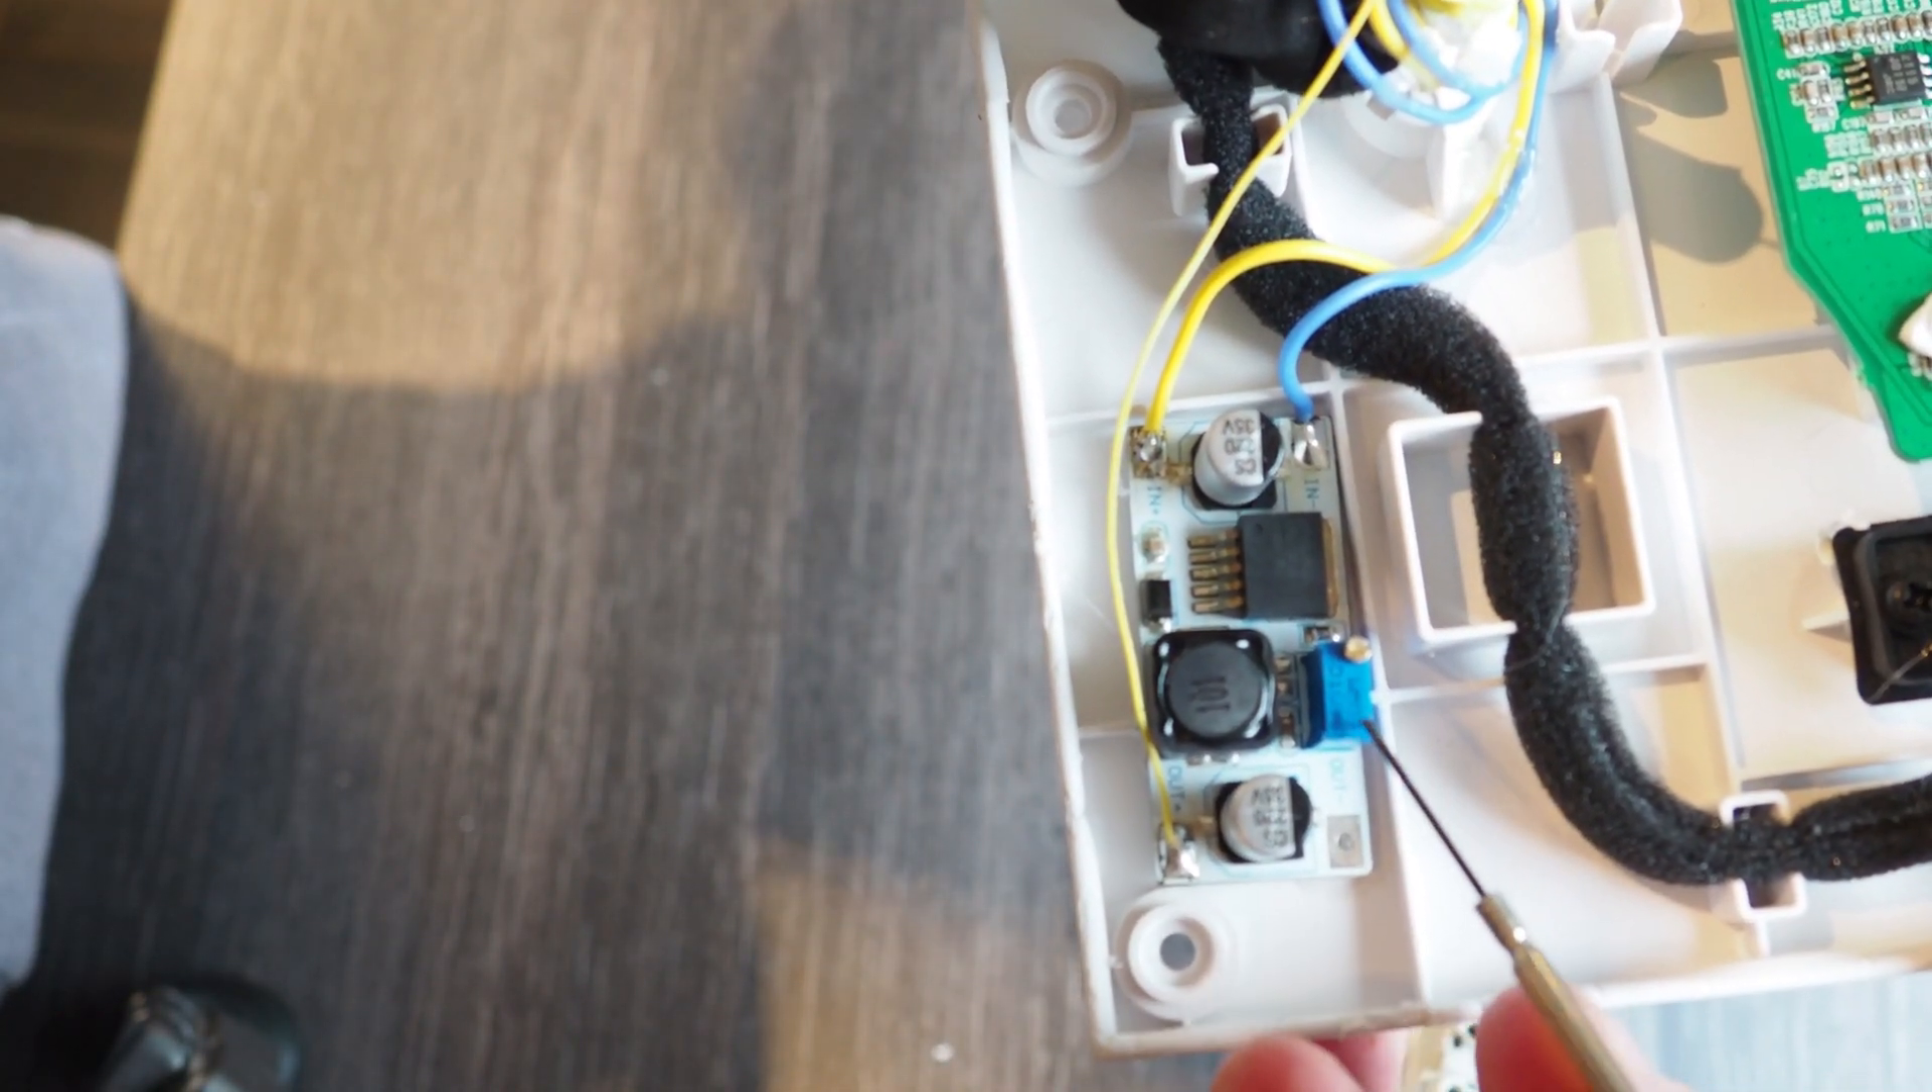I soldered two wires. One ground and one 18 volts. And to these wires. I connected this. This is the DC DC converter.